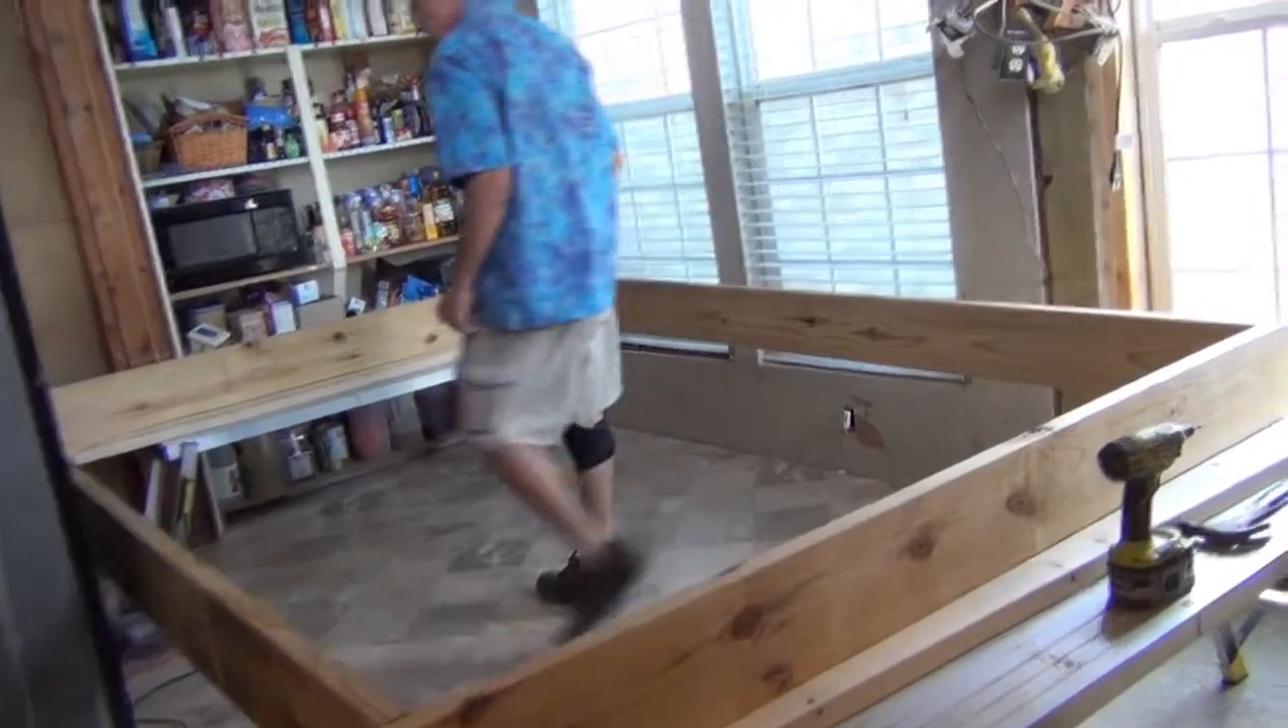Okay, we've got our box built now. This is our first tray.